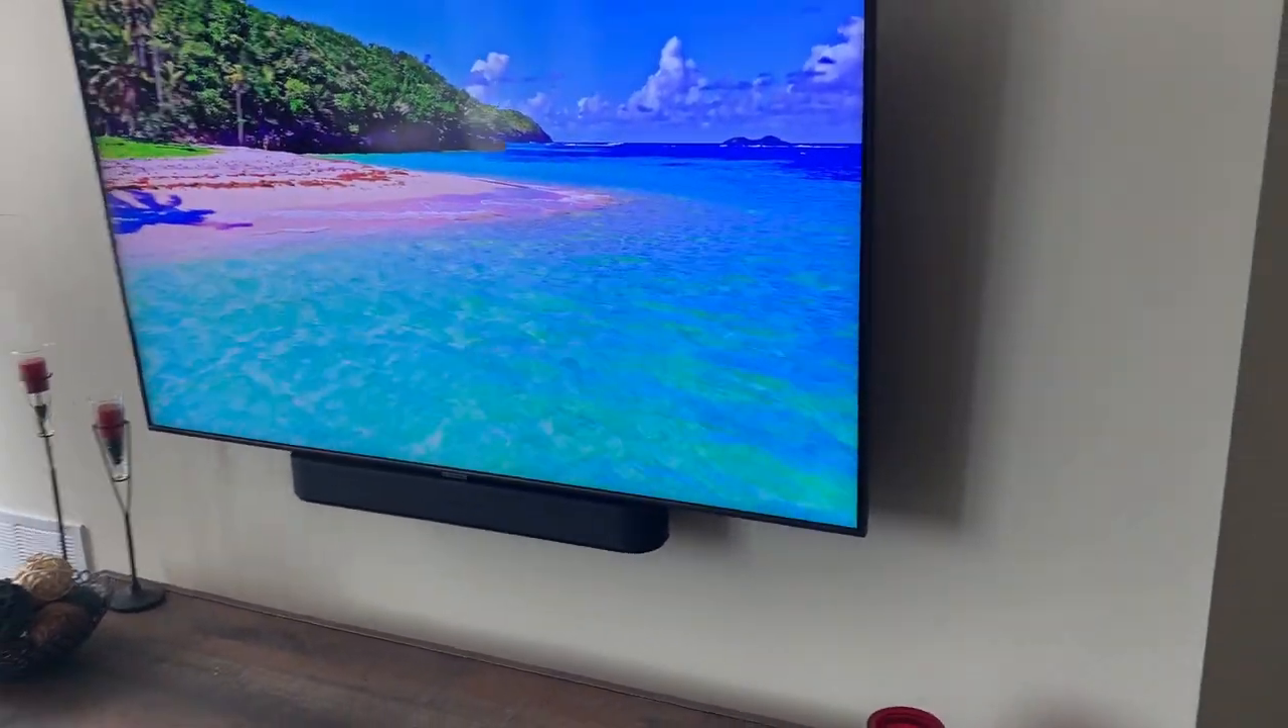Okay, so the sound bar is installed and ready to go.